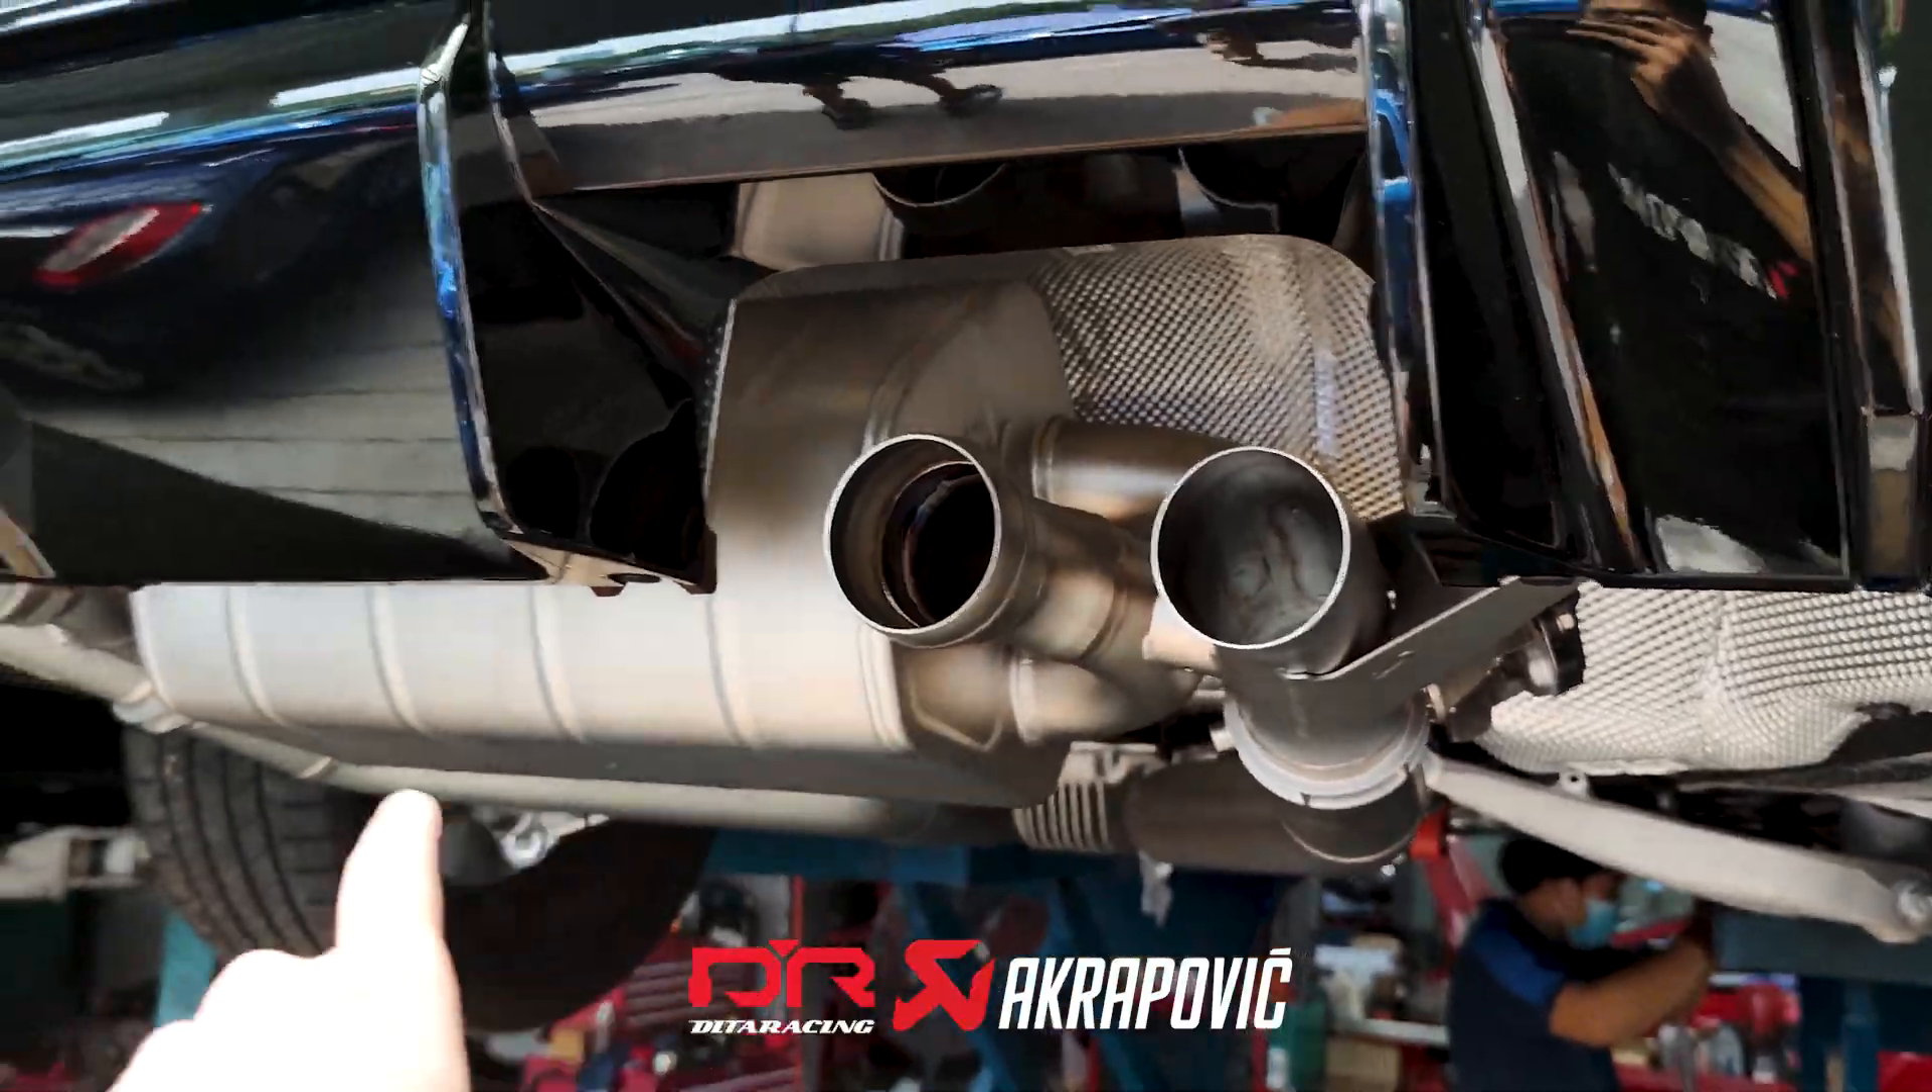We almost completed the installation now. What's left is only the tailpipes to be fitted in.